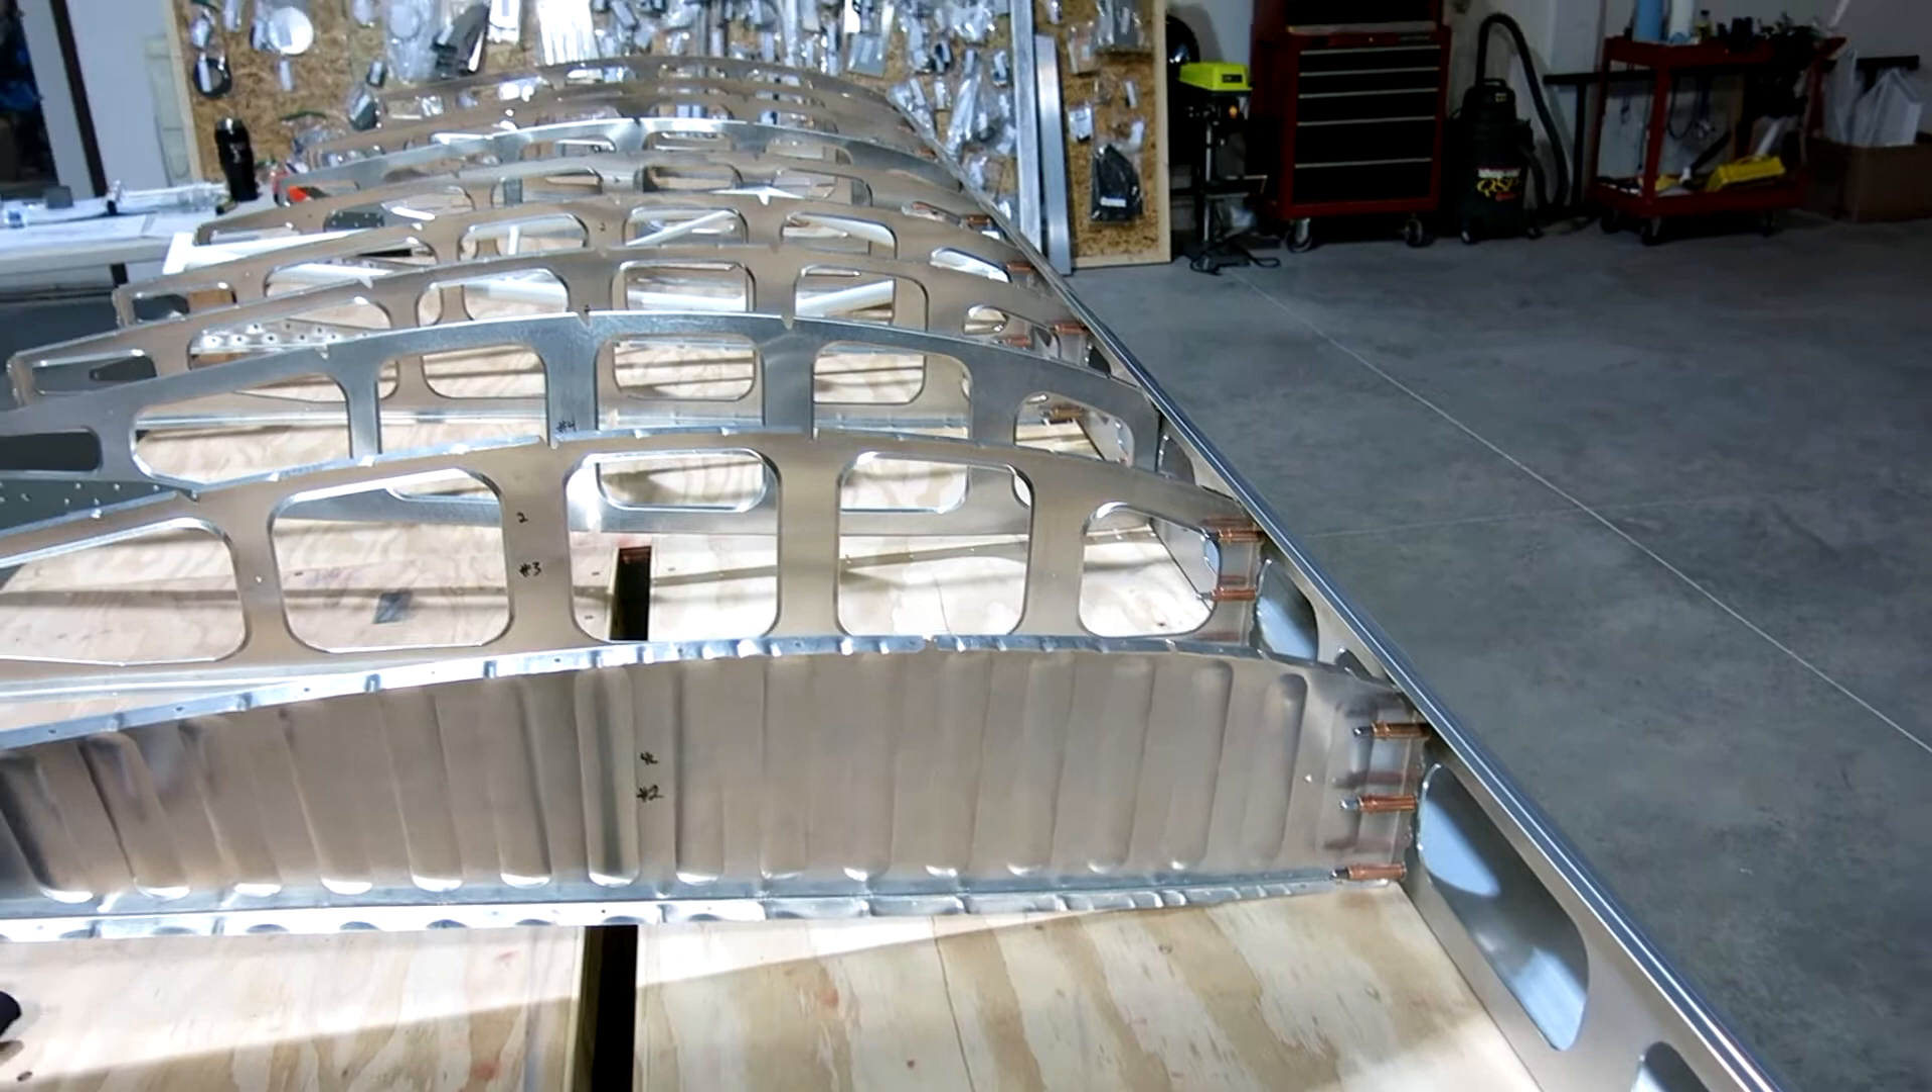Um we just got done clecoing all the ribs onto the front spar and so now you can kind of start to see that it's the shape of the wing how that's going to be.